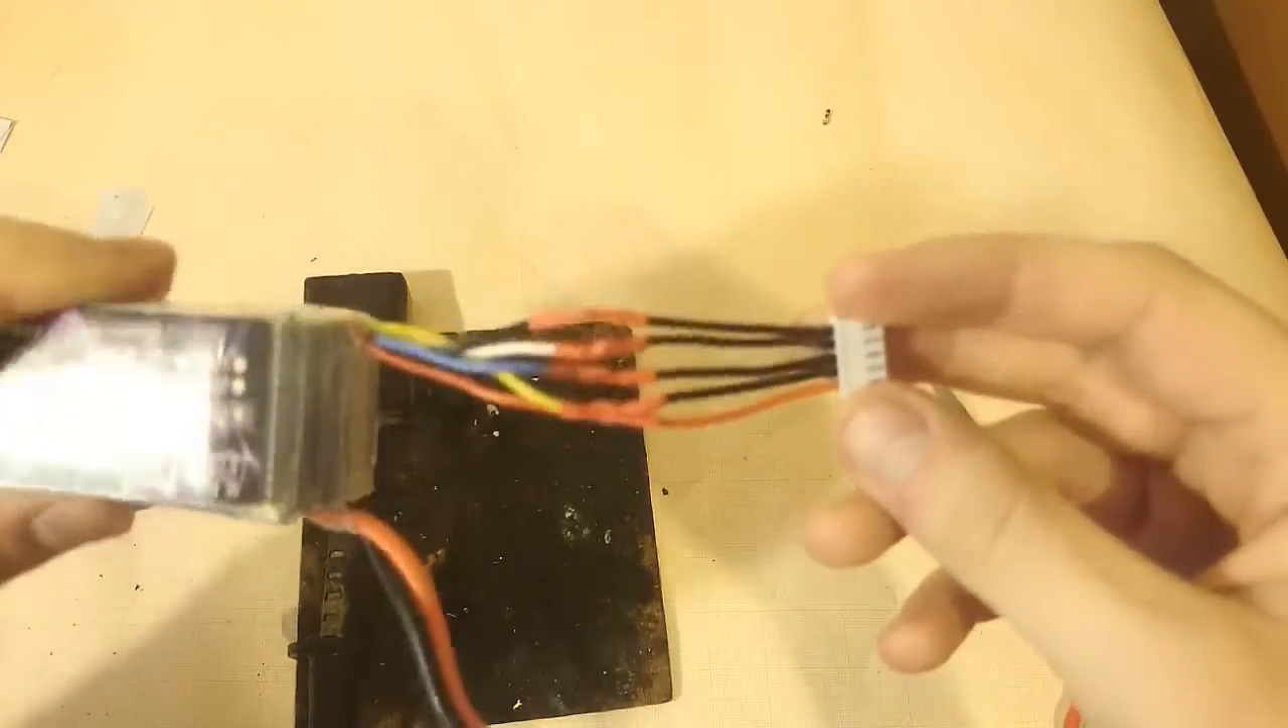Как вы видите, мы припаяли полностью новый балансировочный разъём.